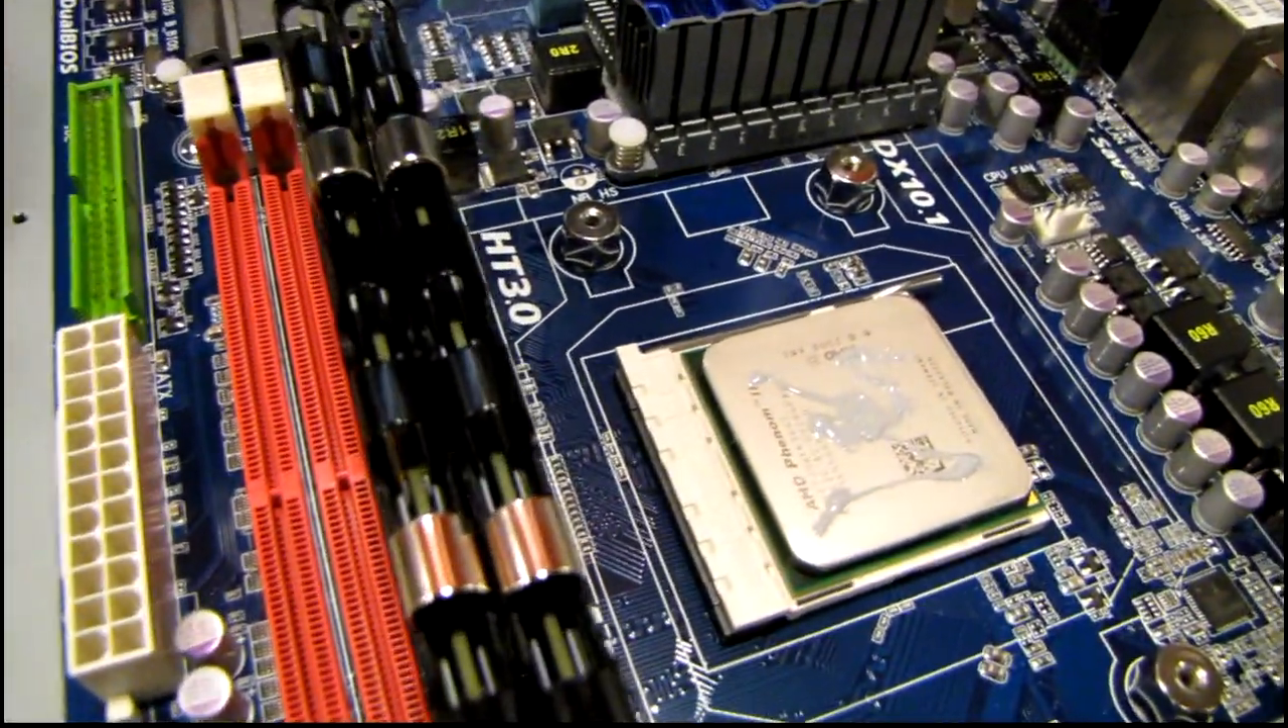I'm almost ready to mount the cooler on the chip now i got some grease on the chip.